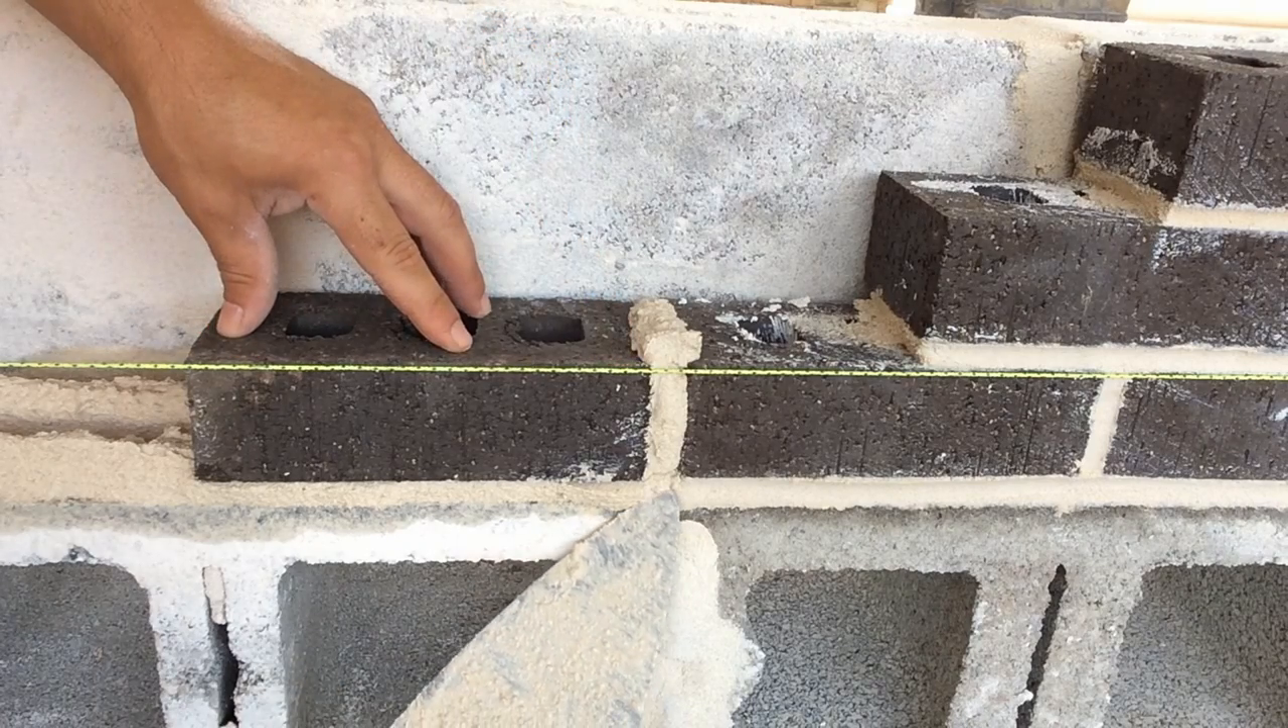The top of the brick looks good with the string line.